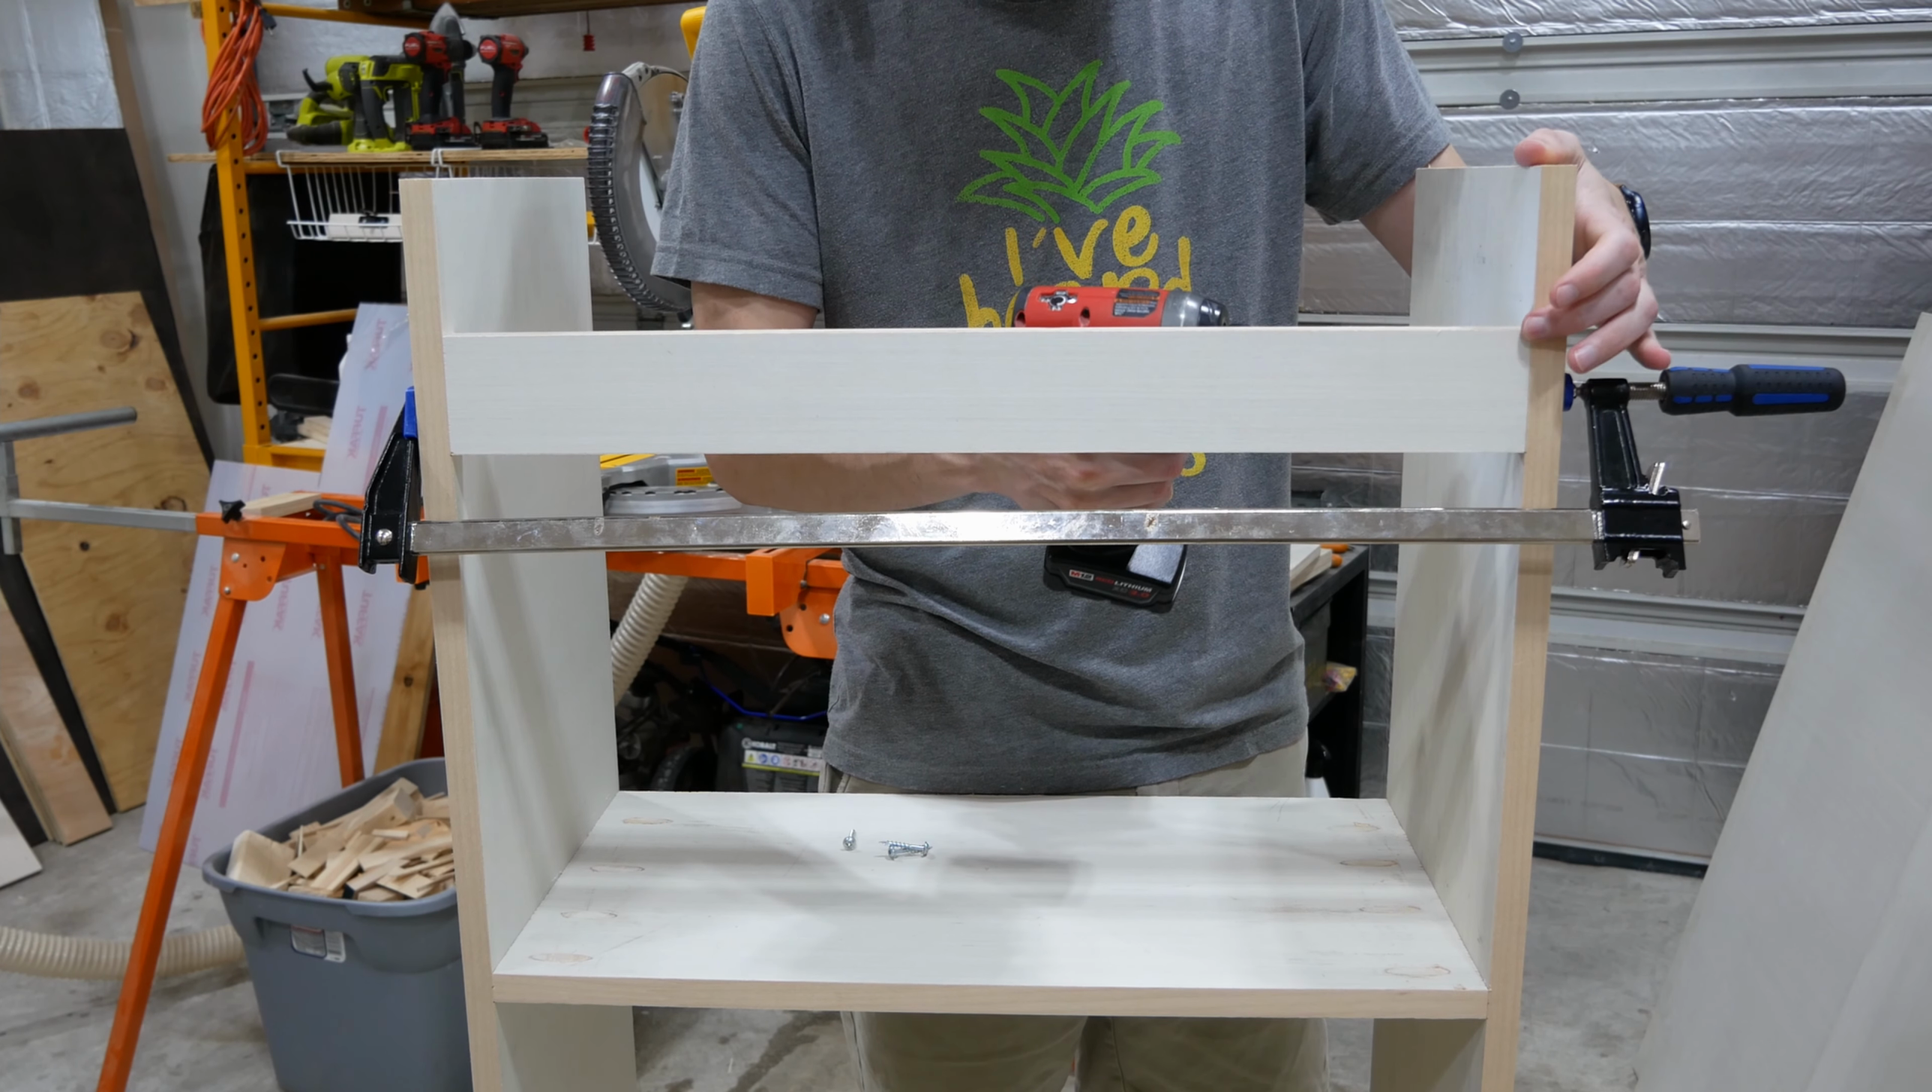I added a stretcher across the front of the cabinet that extends a quarter of an inch below where the bottom of my crown molding will be.